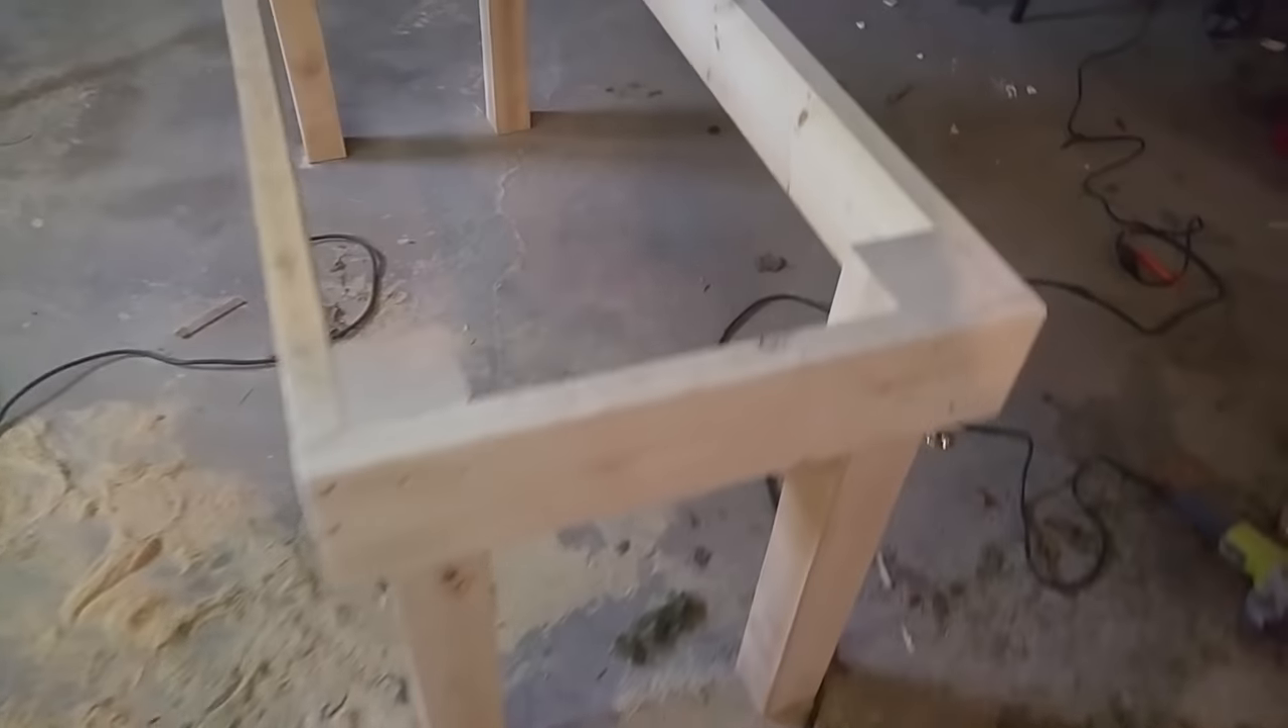This is the stand or the legs that I've got for my desk you got it all put together sanded down with a 60 grit.